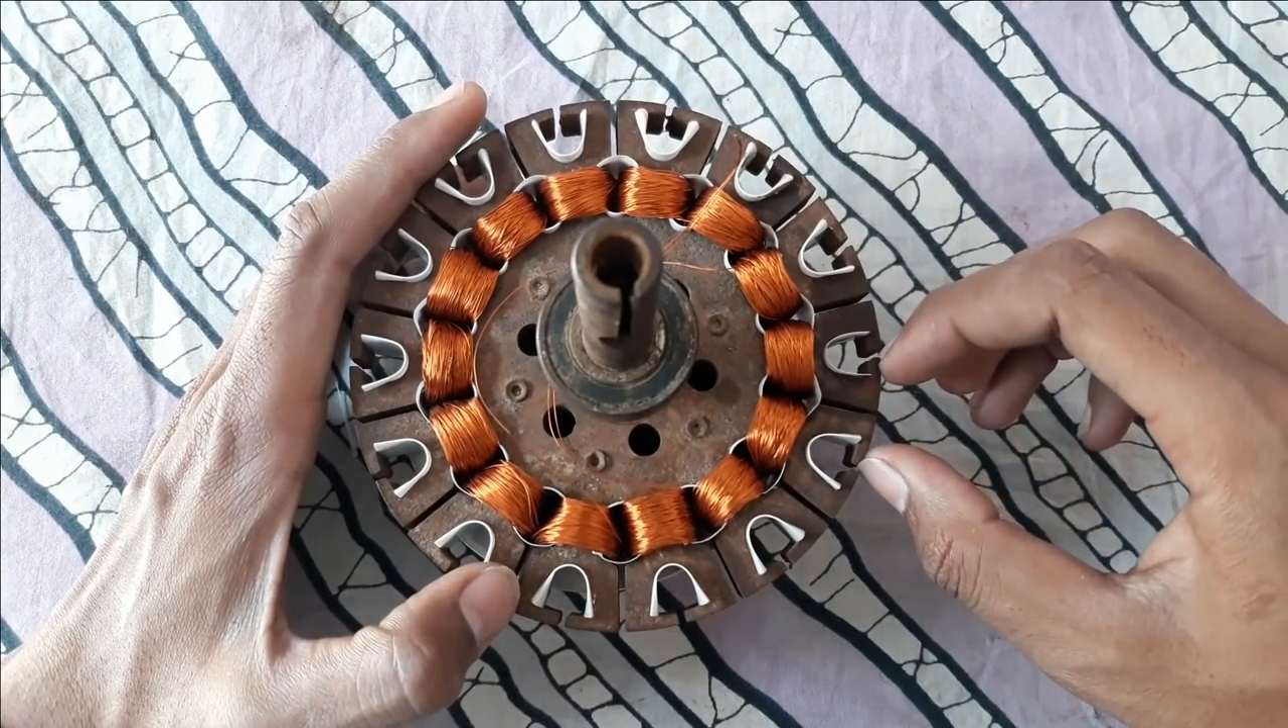हमने इस्टेटर को मसीन से निकाल लिया है और यहां पर रनिंग कोईल के लिए पेपर लगा कर कम्प्लीट कर दिये हैं।